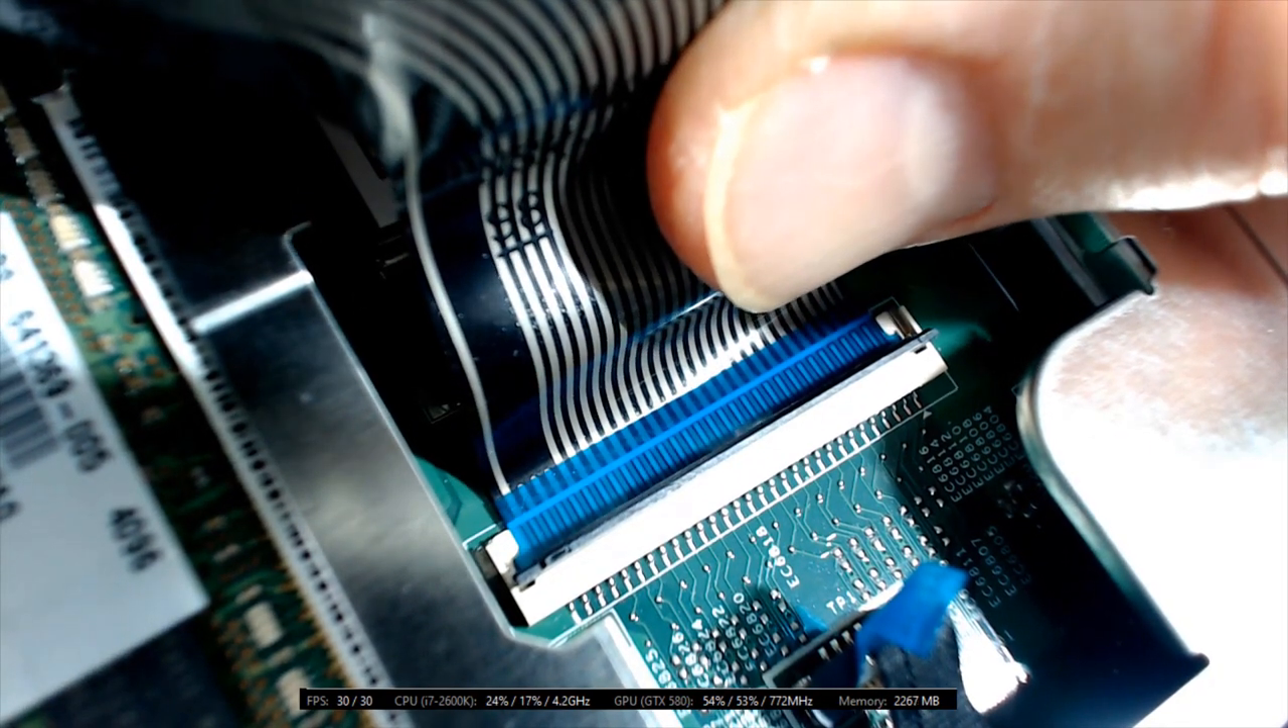Yeah that is a wonderful view and you can see how that light blue line is parallel with the back edge of the ZIF connector.